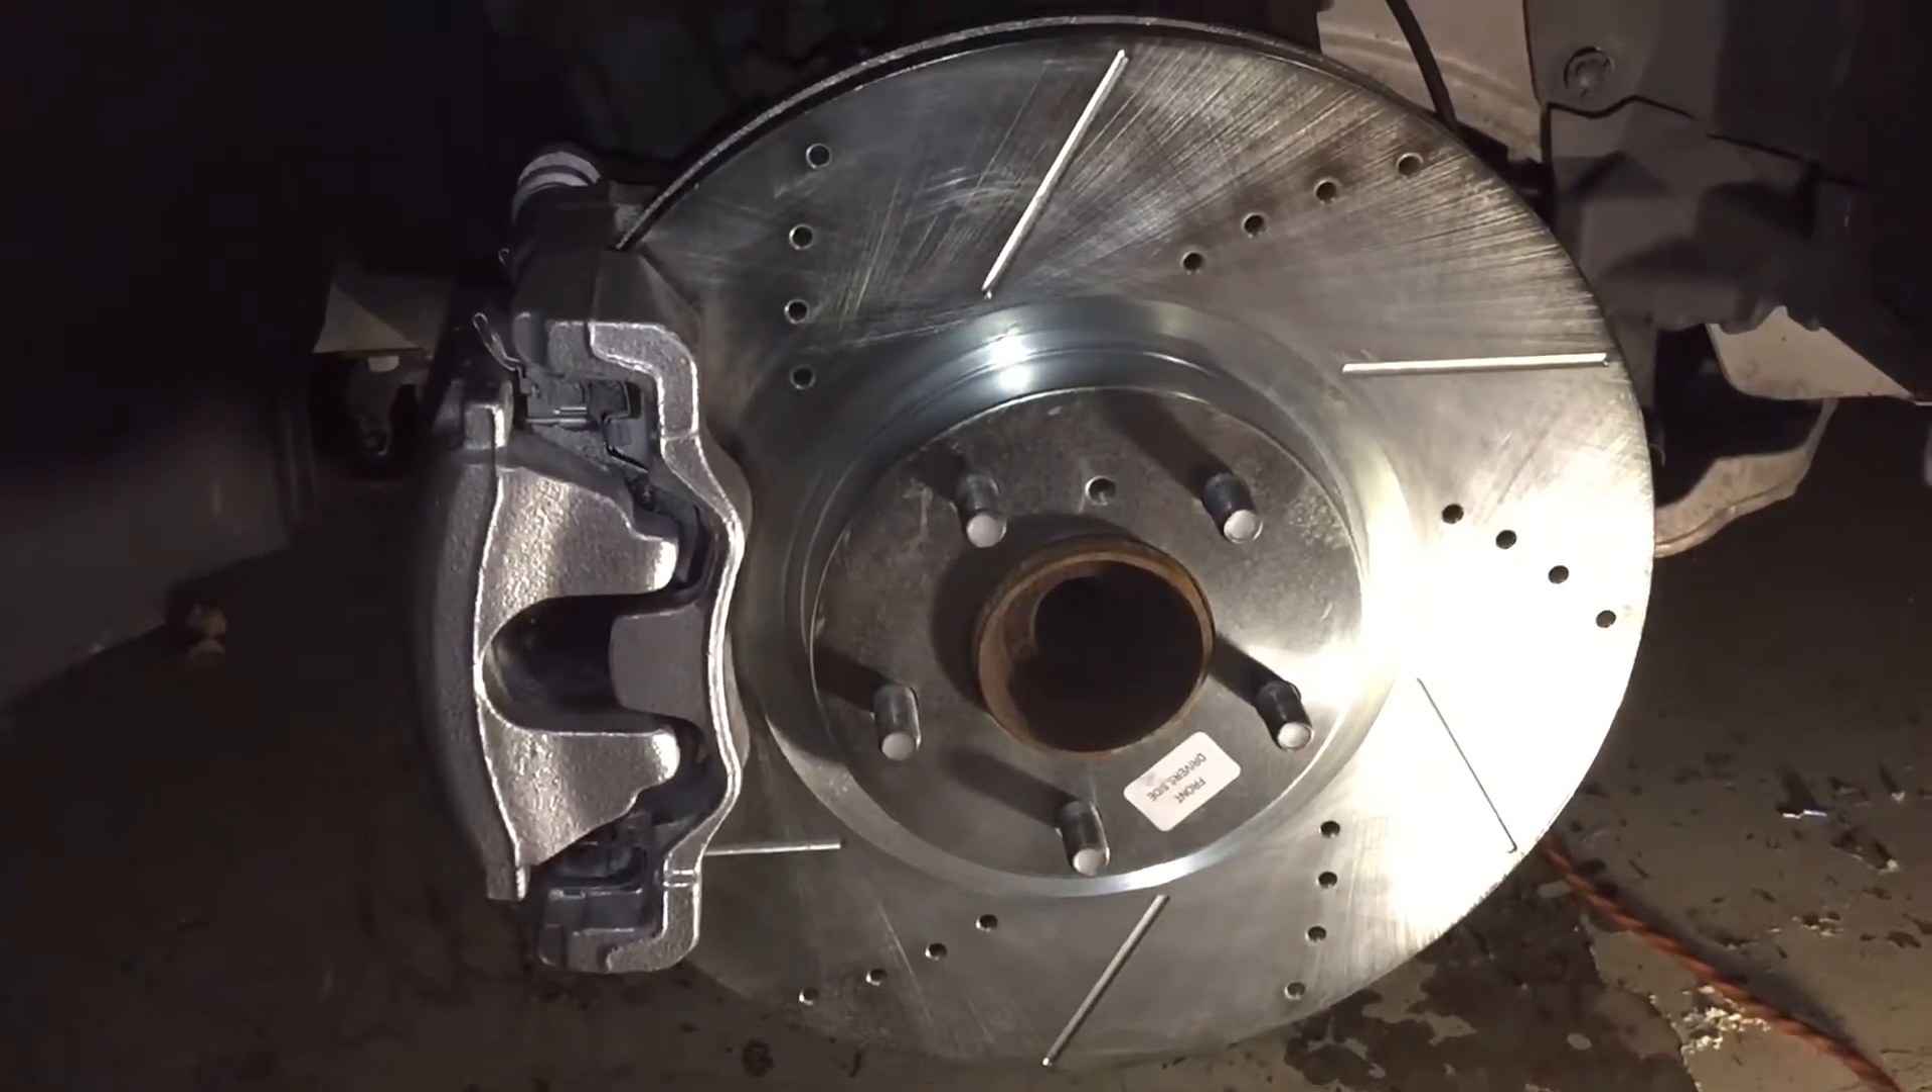Uh the rotor does fit I think this was the correct size.